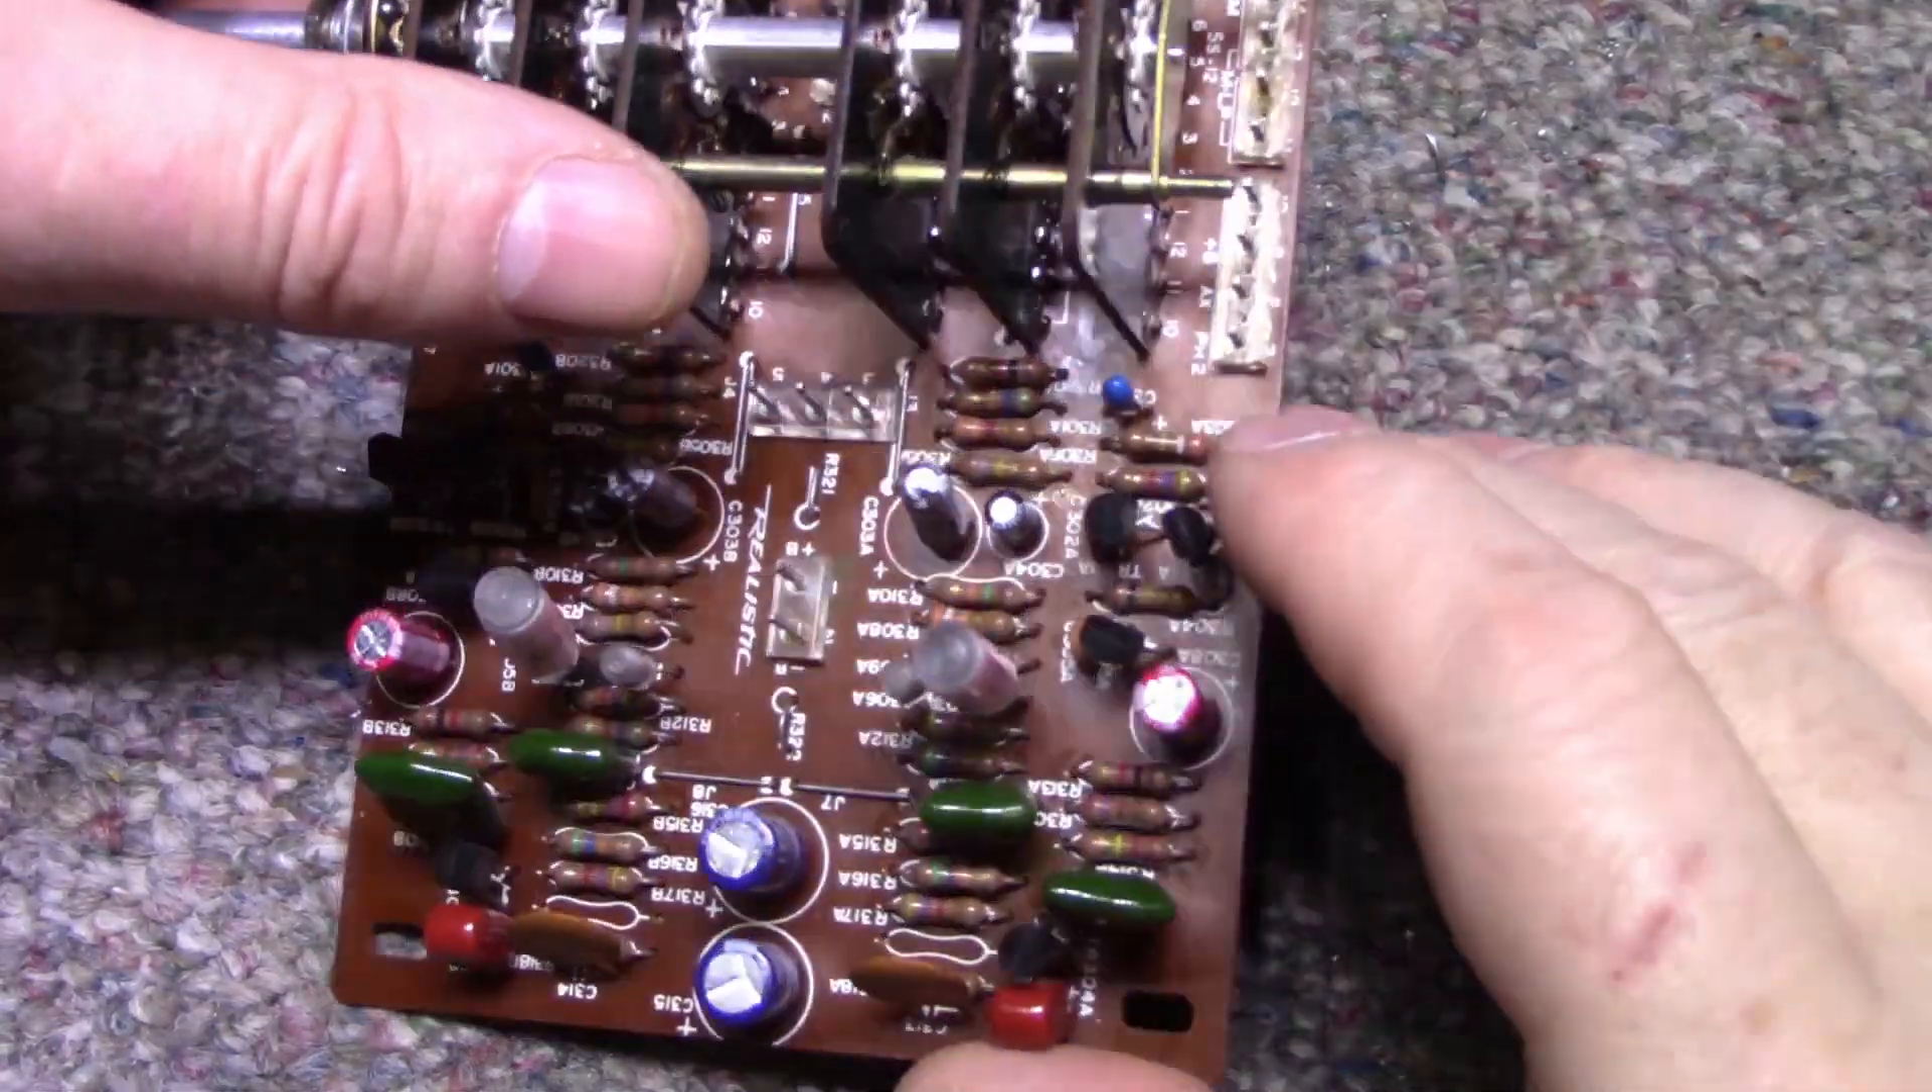Now that we've got the board out we can have a good look at it.